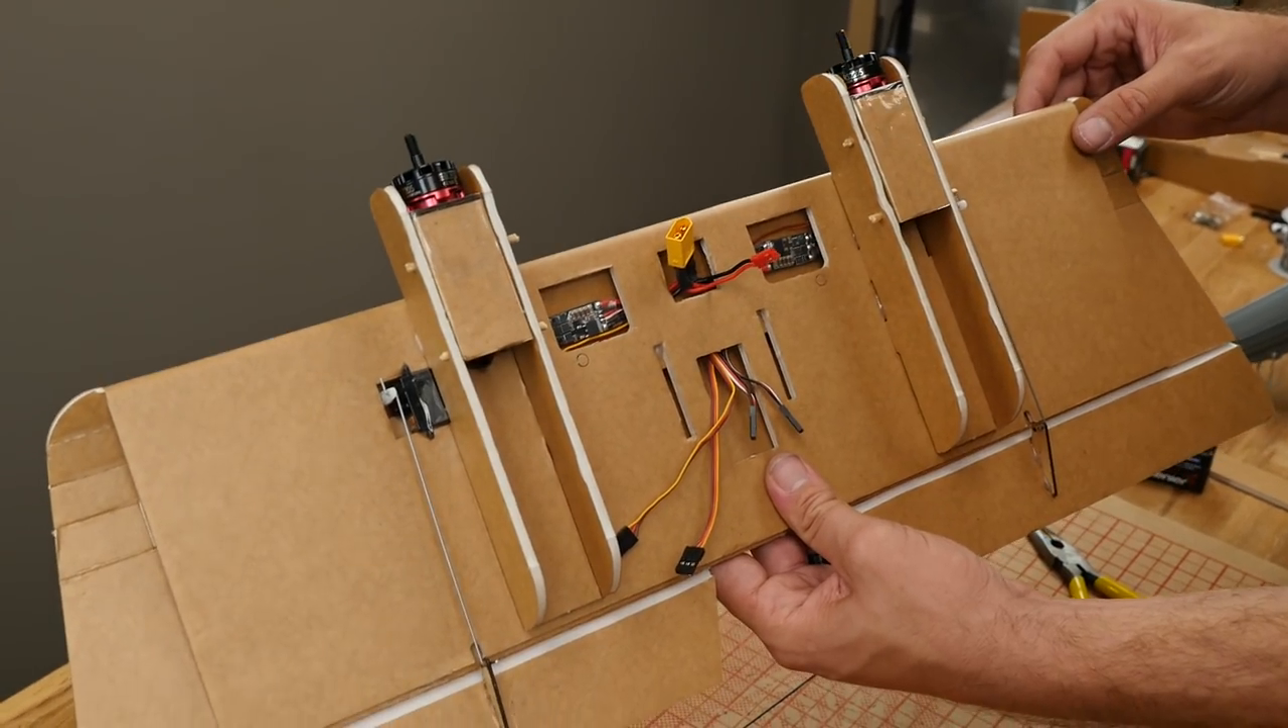If at any time you want to seal it up, just put a piece of tape over it. Our wing nacelles and motors are all now mounted.